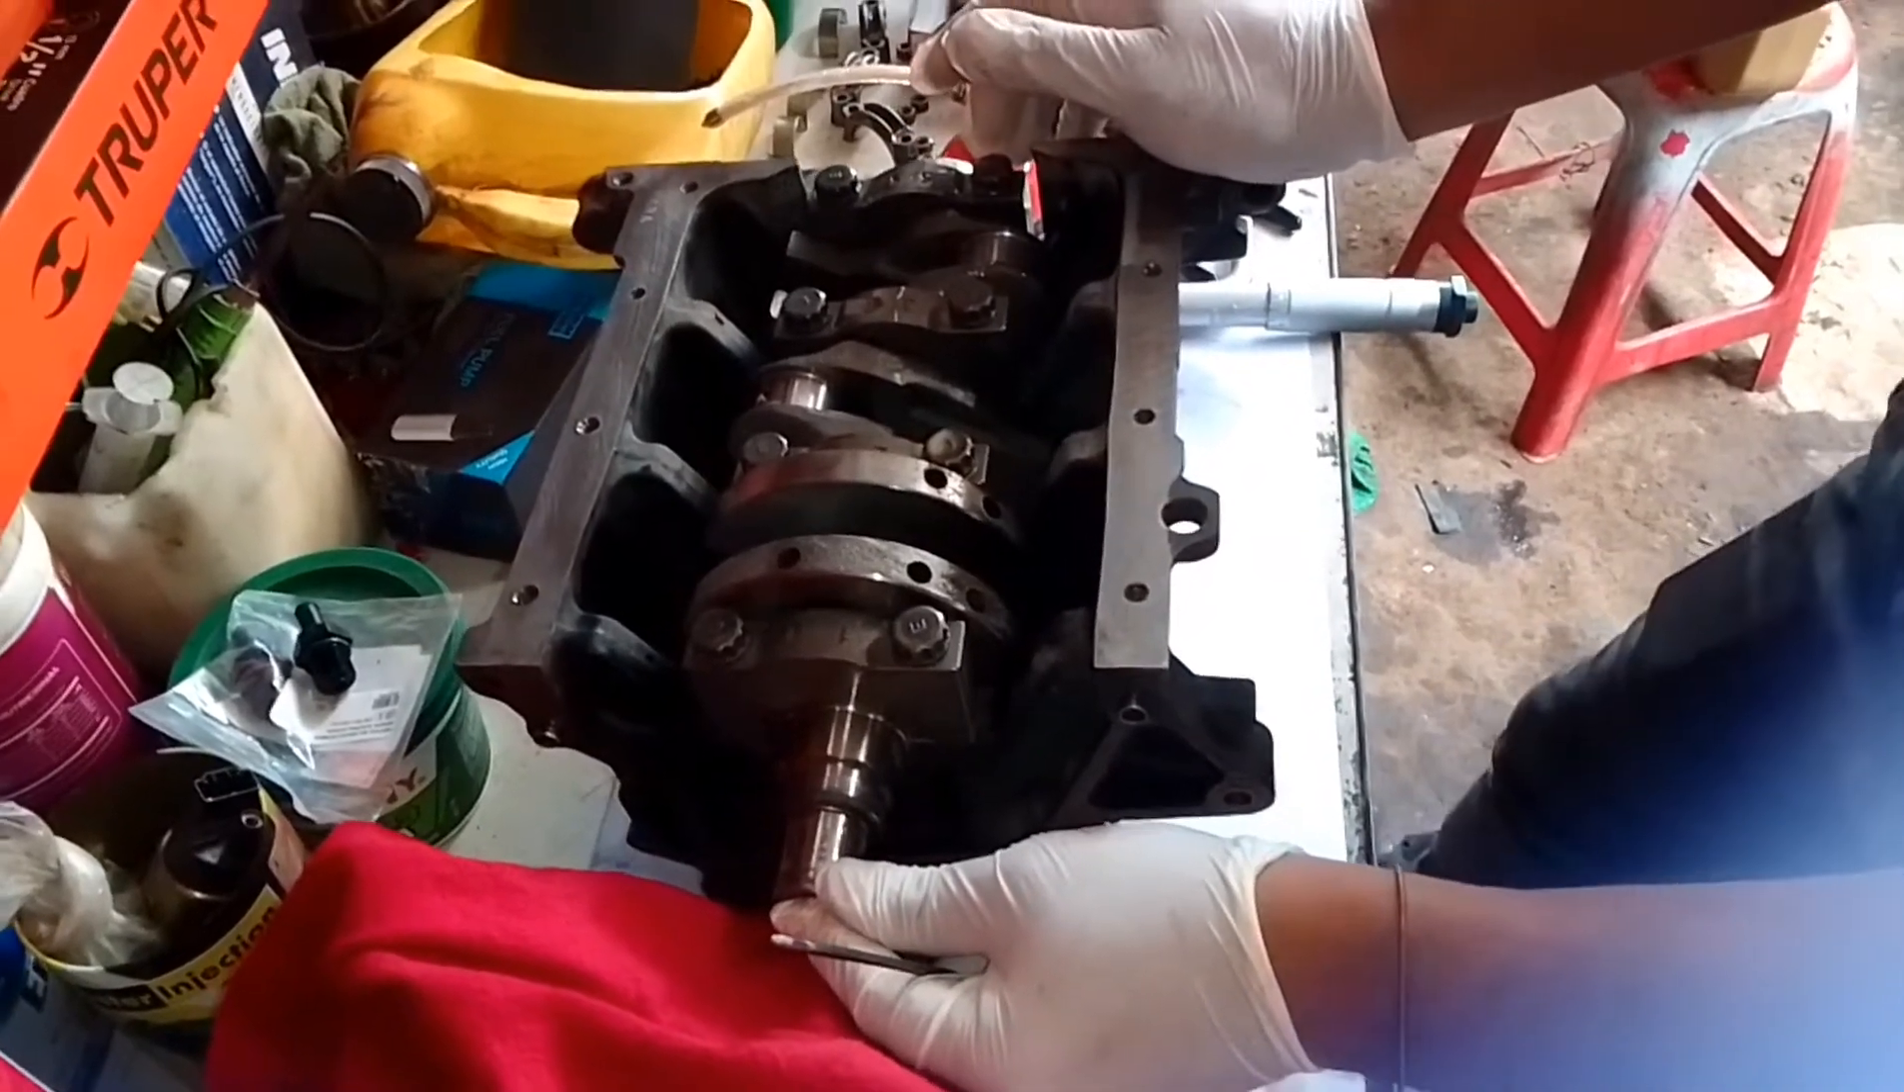Ahorita ya tenemos presentado lo que es el cigüeñal con las tapas de bancada puestas.